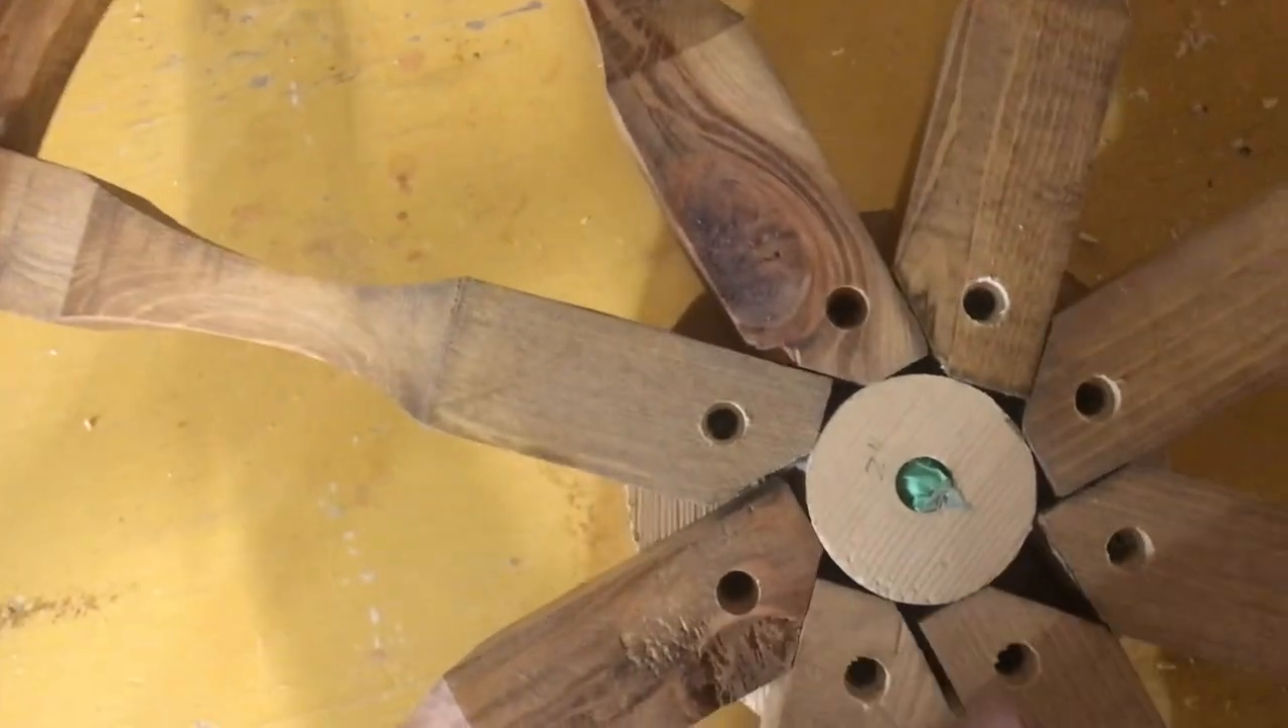We are all assembled here. So you can see there's a little bit of green masking tape on that center shaft.